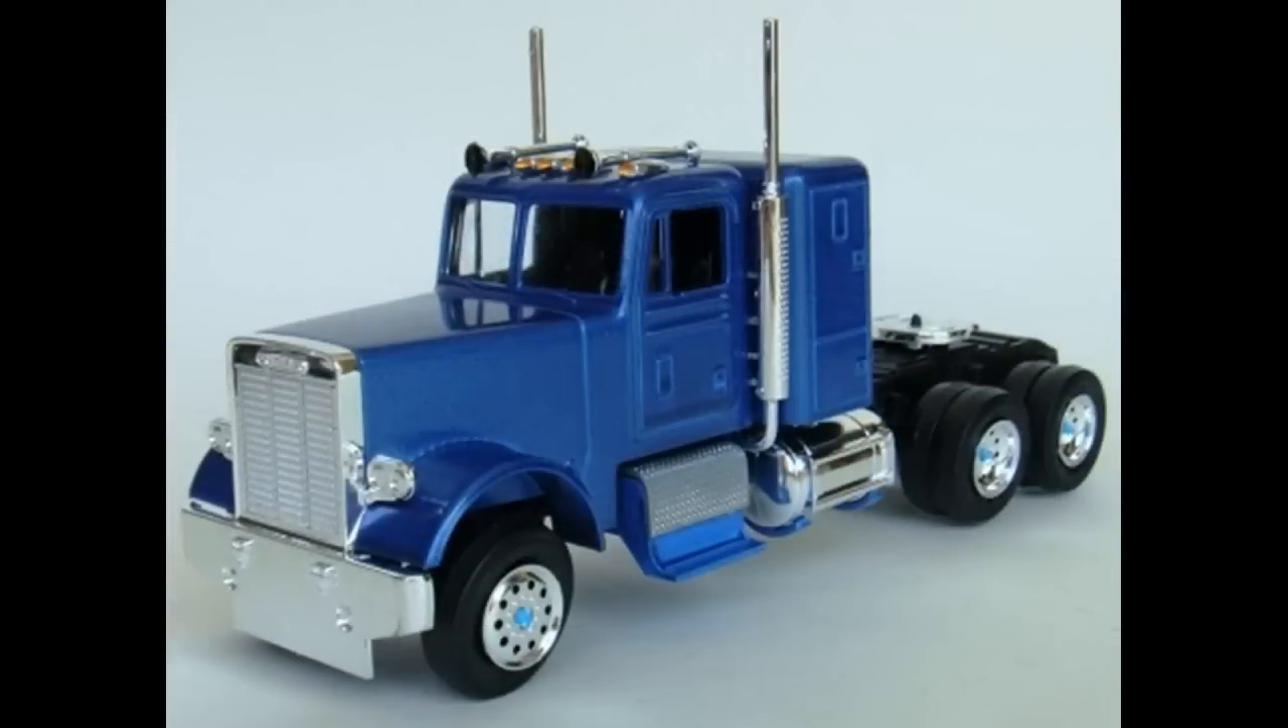As you can see here, the cab assembly is now complete, and there's still room for plenty of detailing.